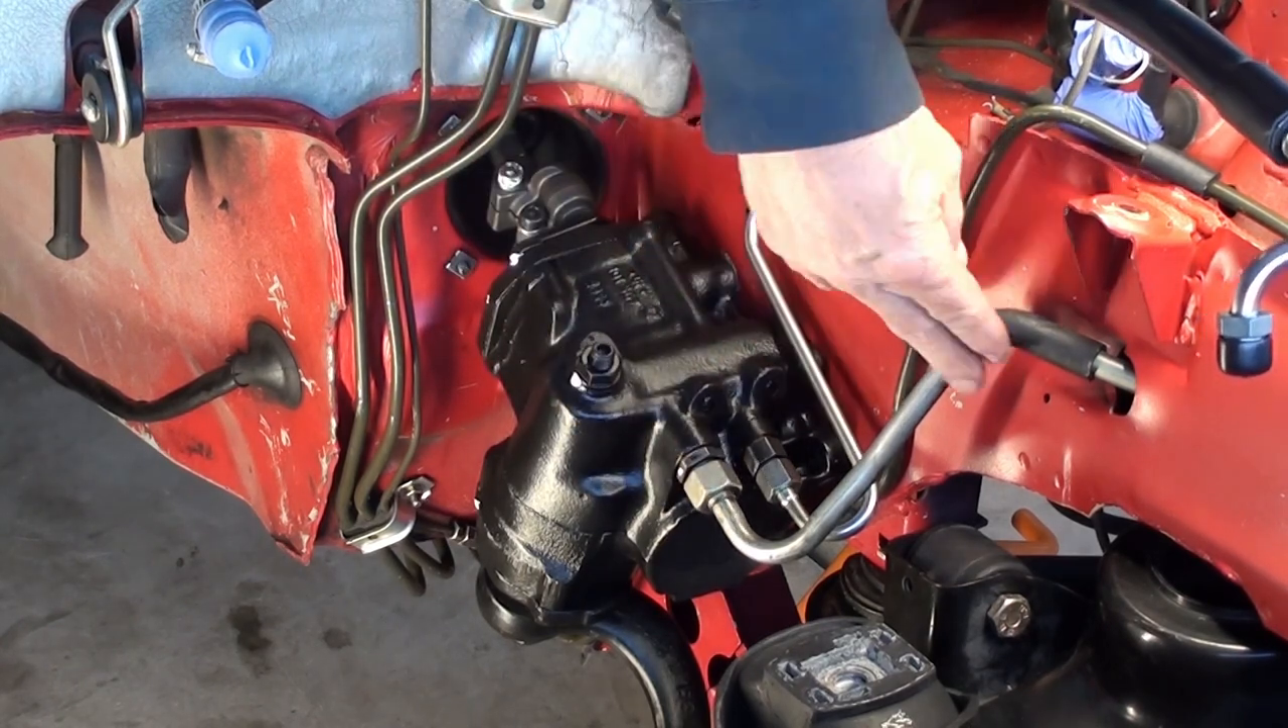So now our steering gearbox is all in.